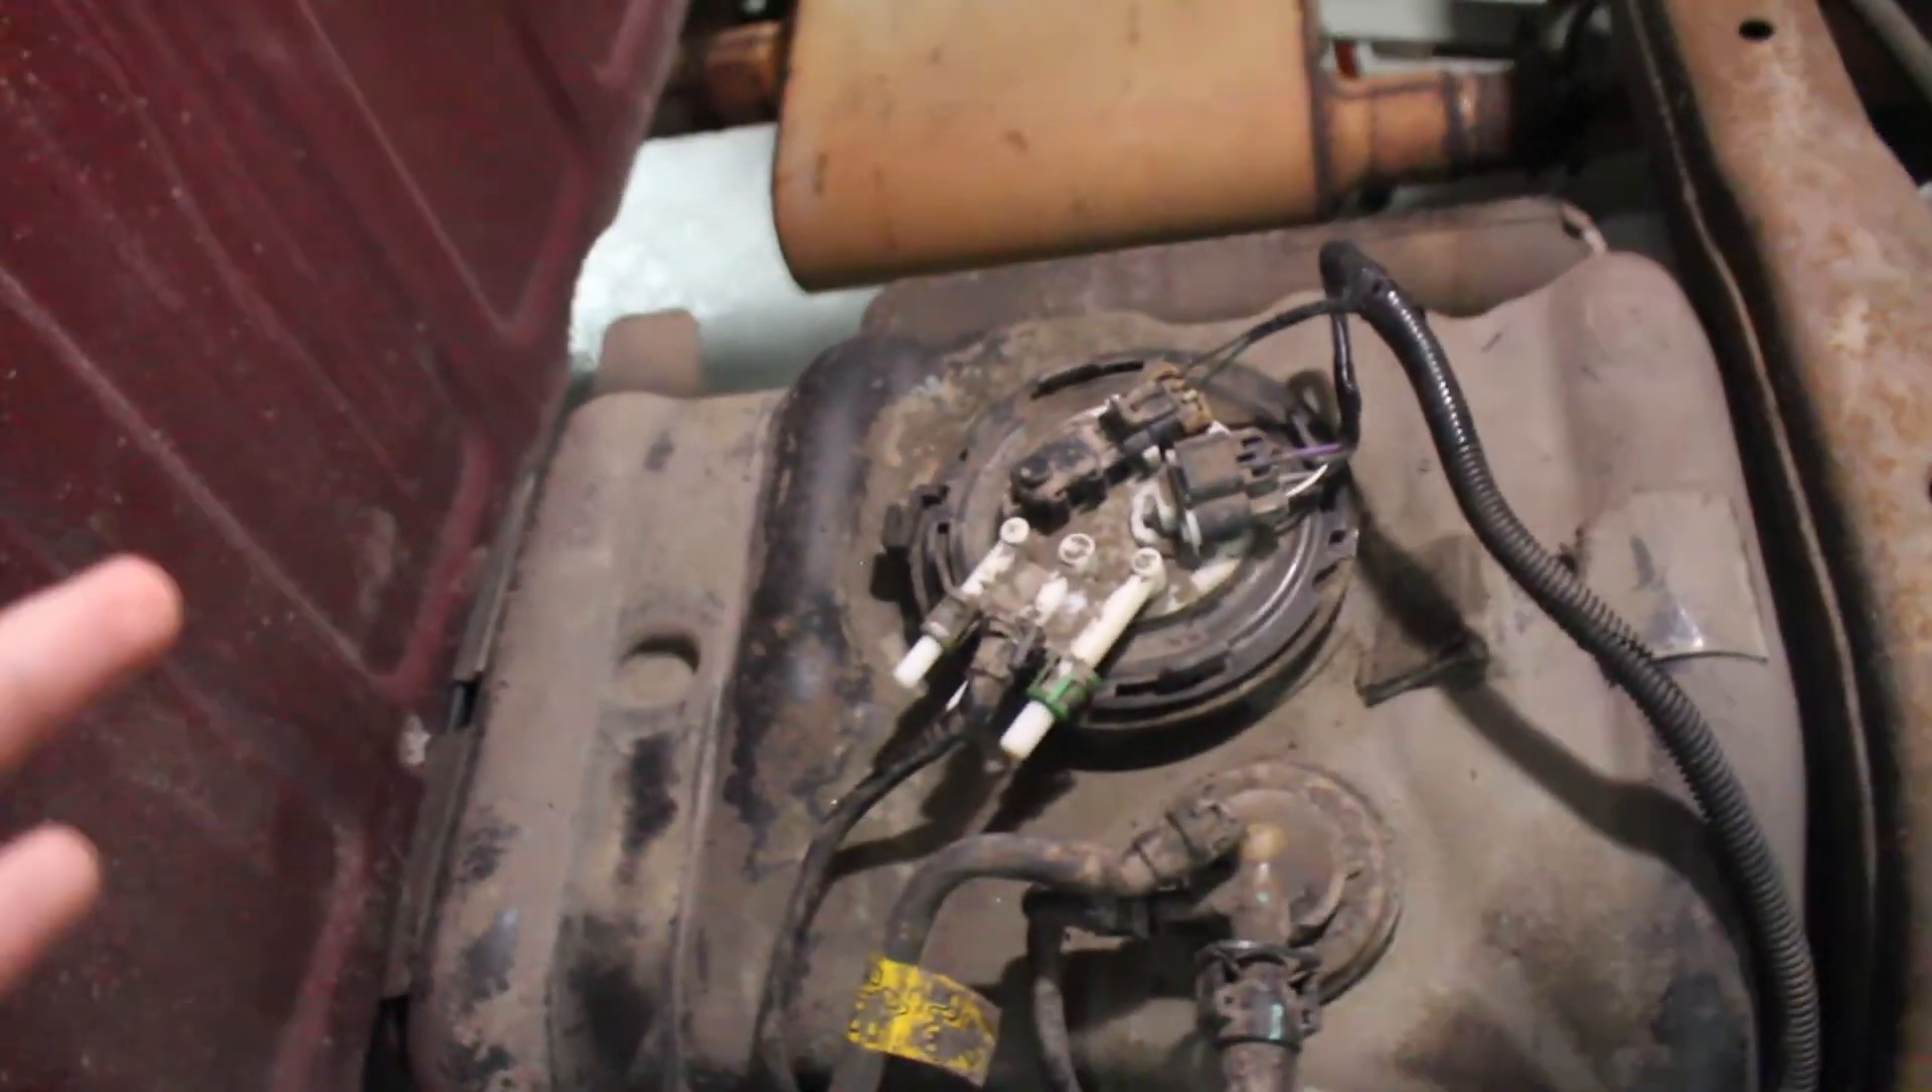All right guys we got the pump in along with the sensors connected.